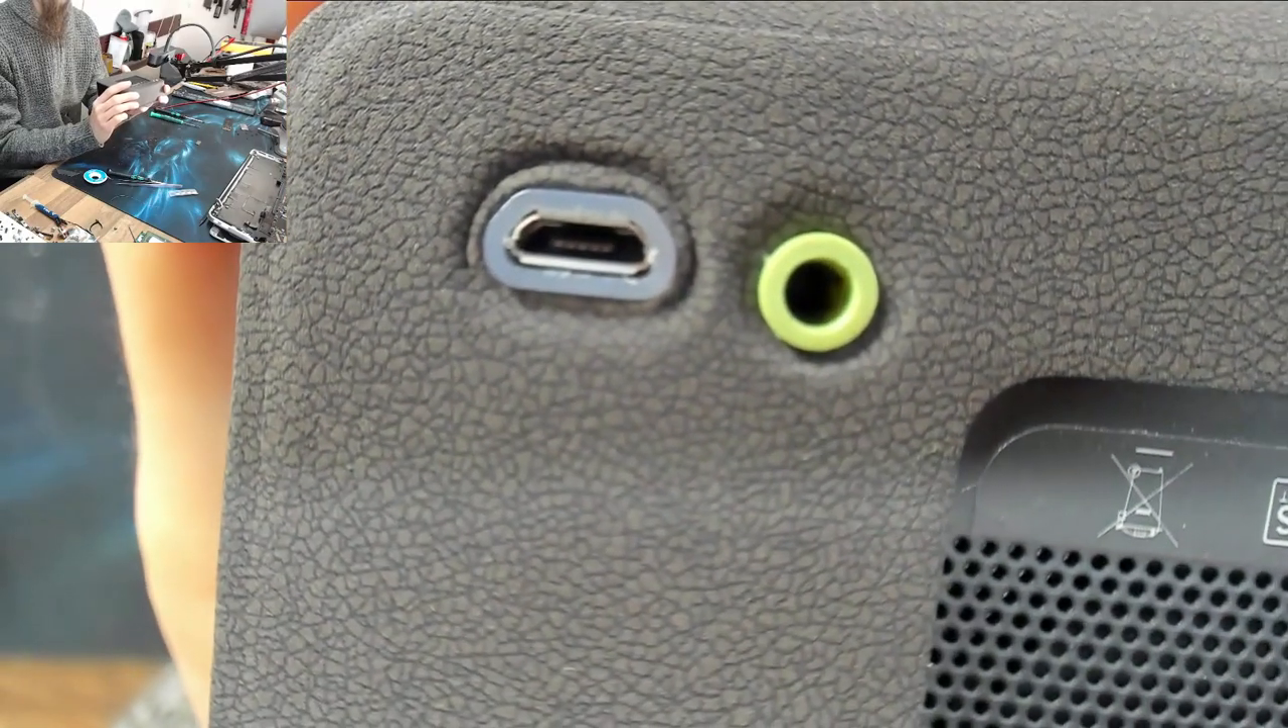All done with a nice shiny new USB connector.